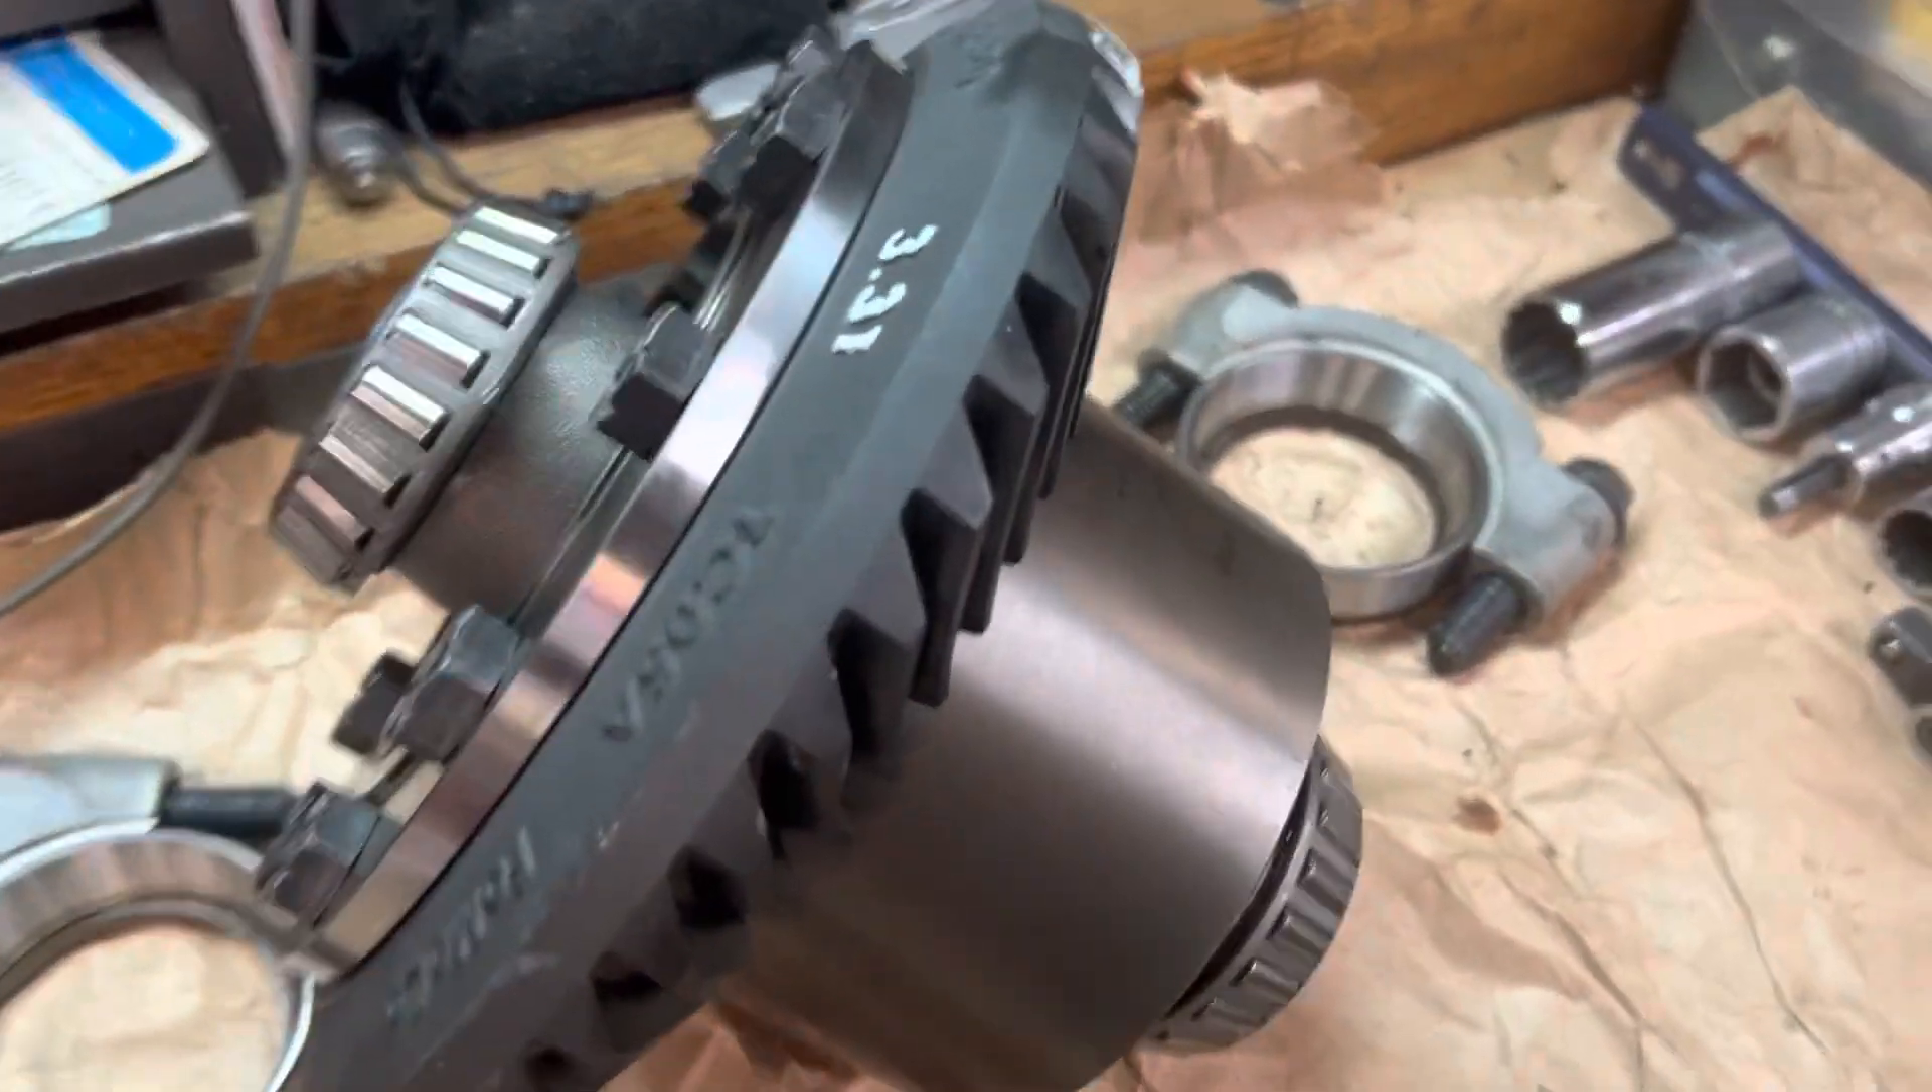We've got a great pattern on our 331 gear i've got the bearings all pressed in.